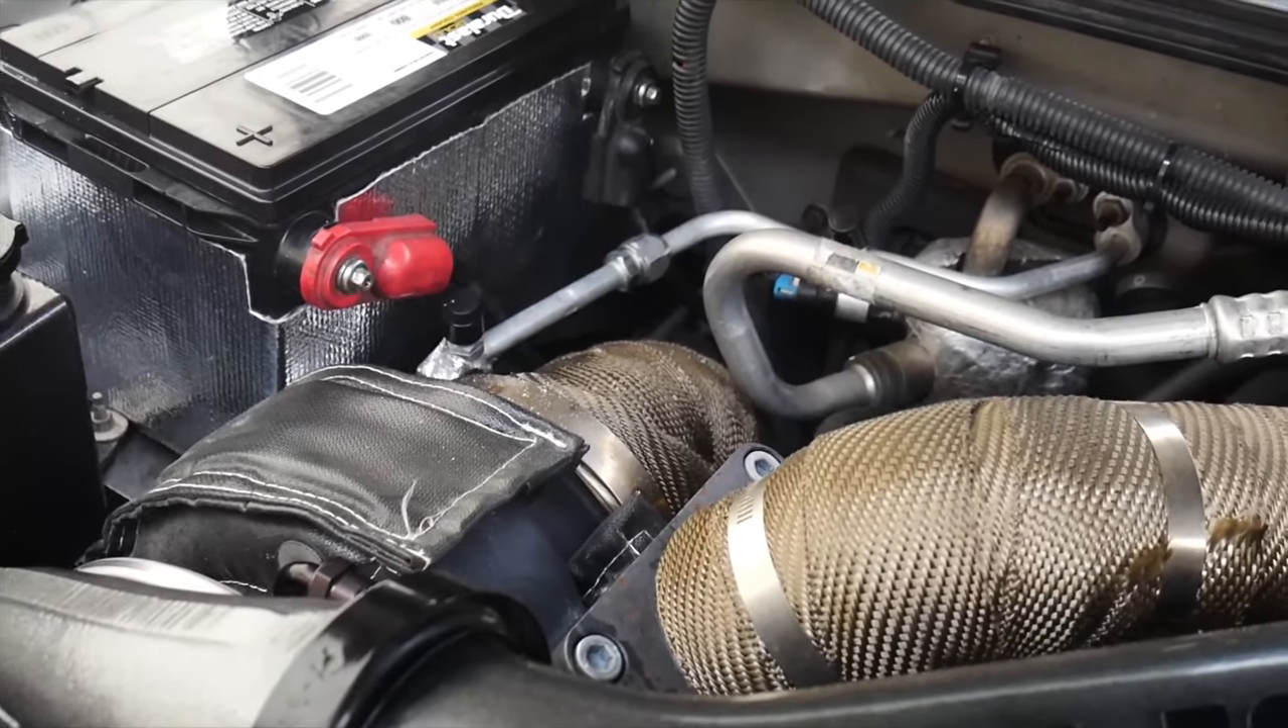I know we already did all the heat wrap on the downpipe and everything.